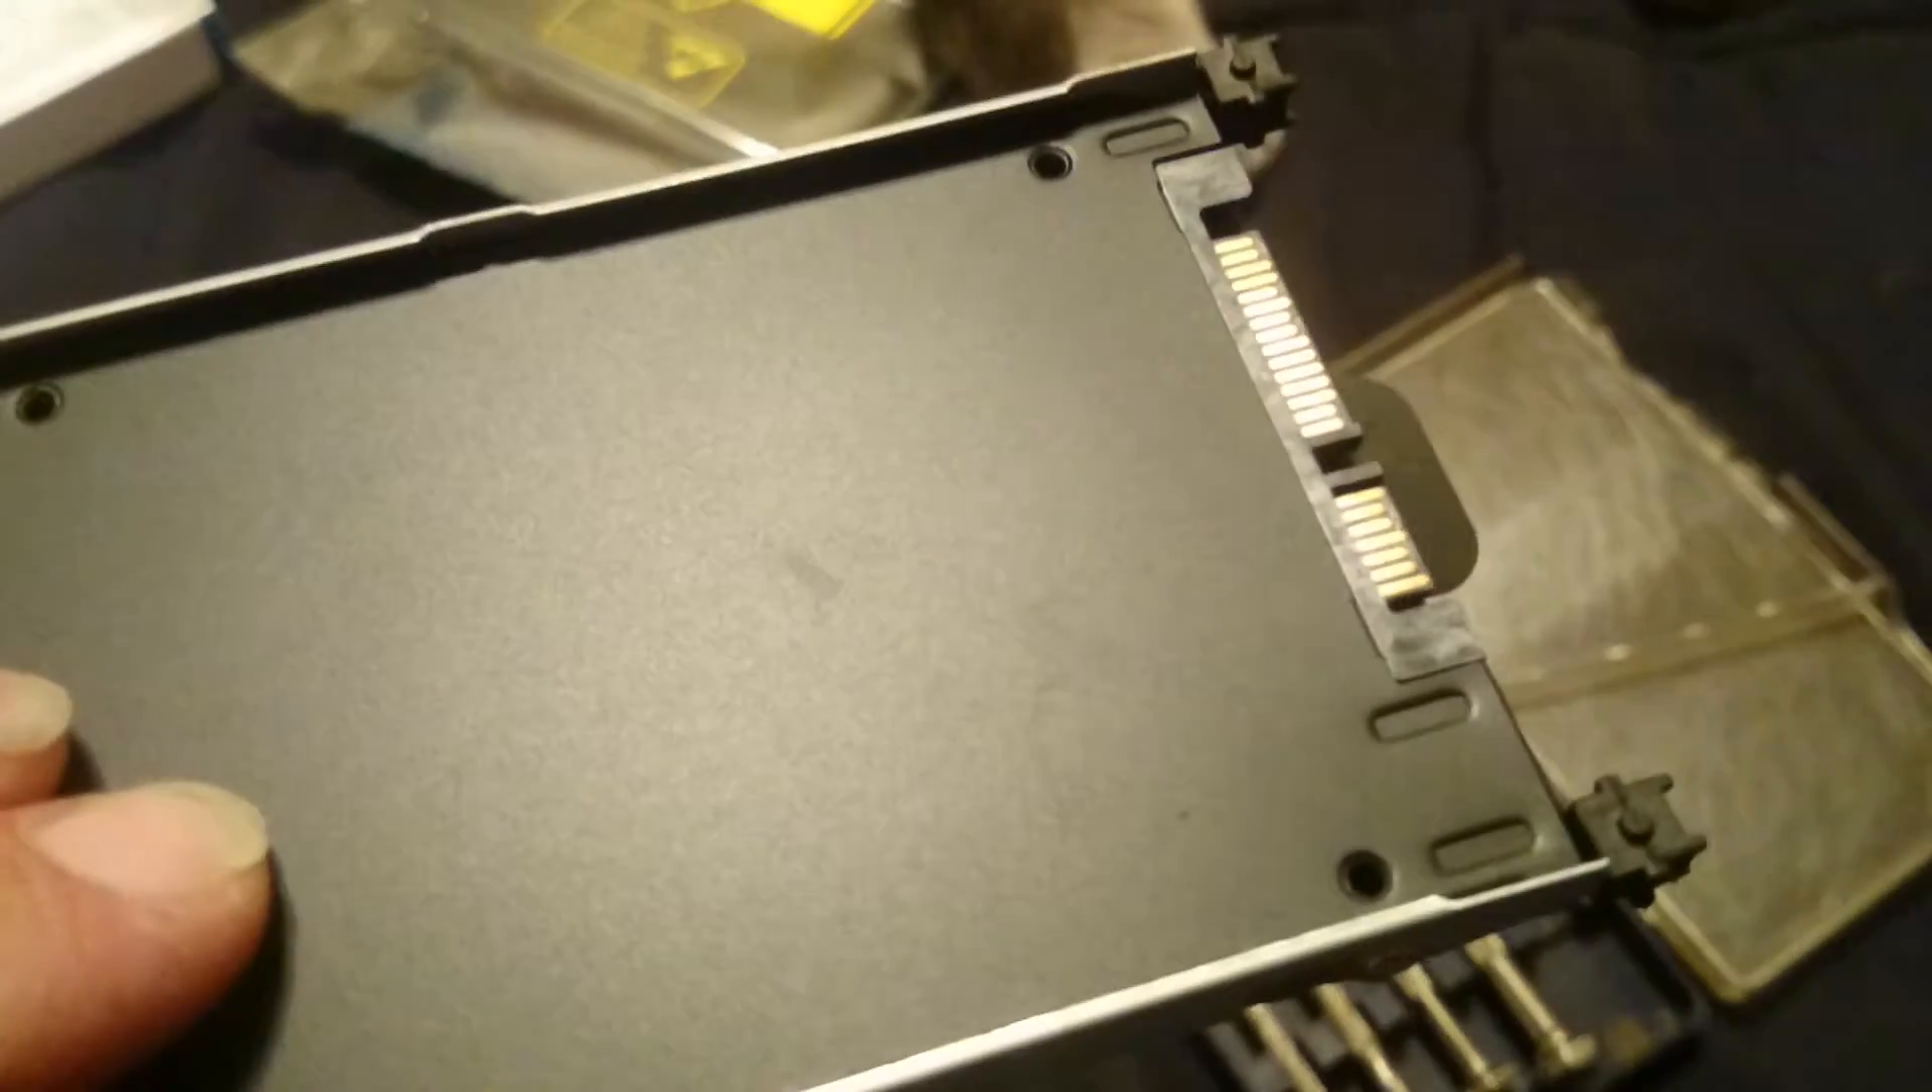But as you can see, my solid state drive is now installed and ready to go back in the unit.